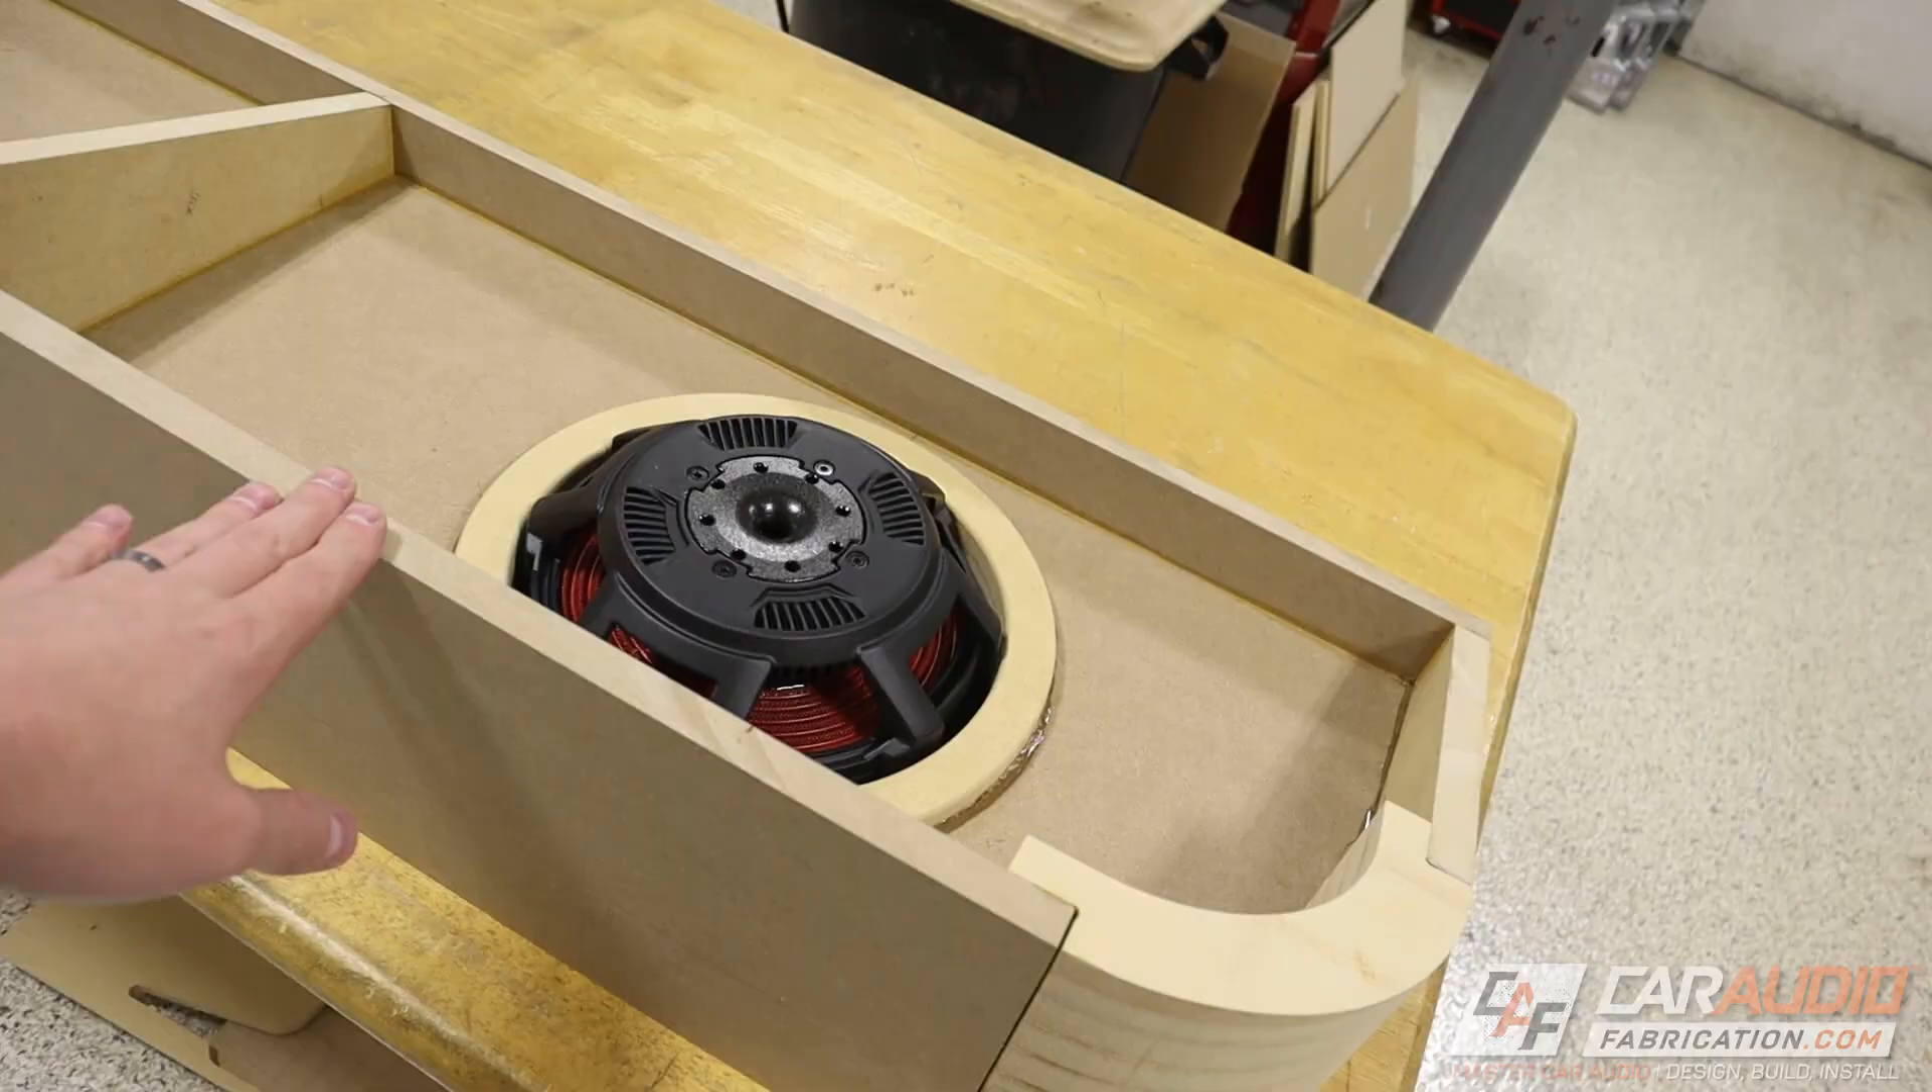So now that I have those rings in place I test mounted the subwoofers up underneath just to make sure everything is good to go.